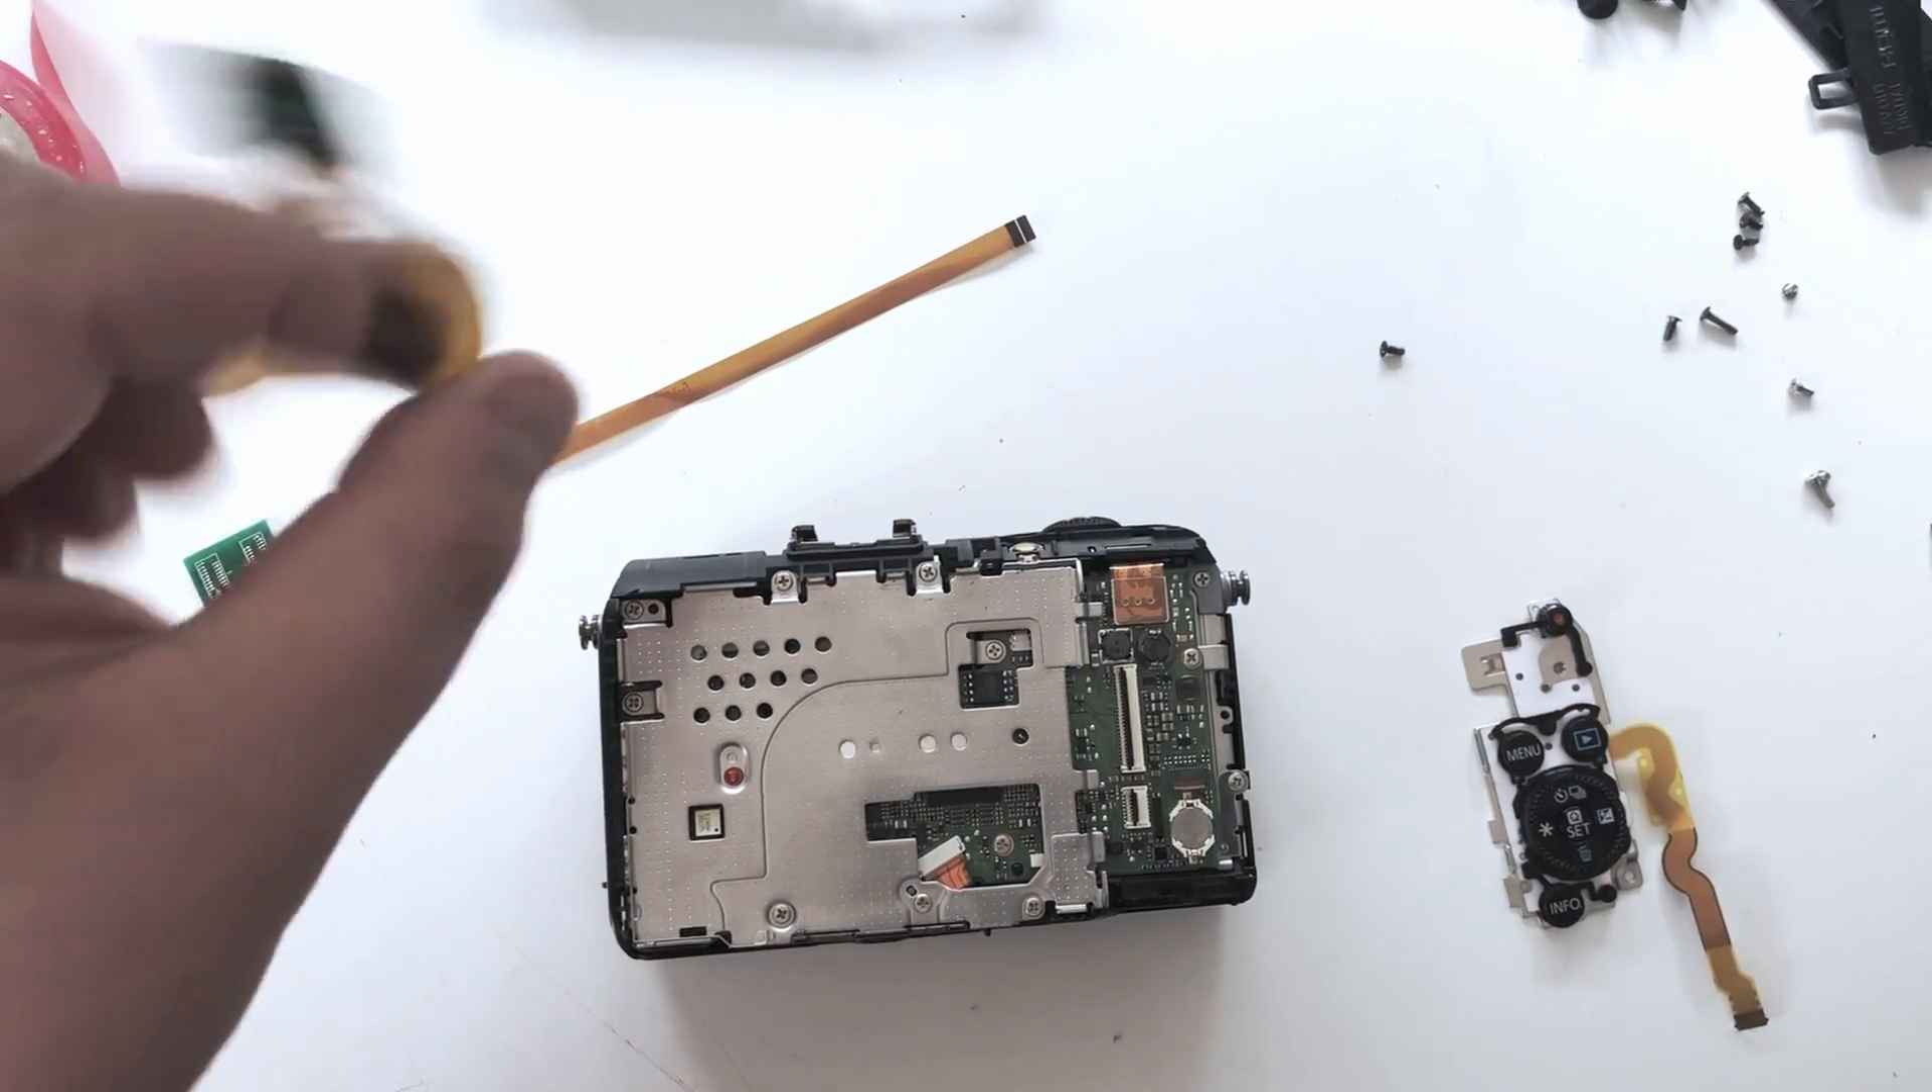So as you can see the camera is already taken apart.